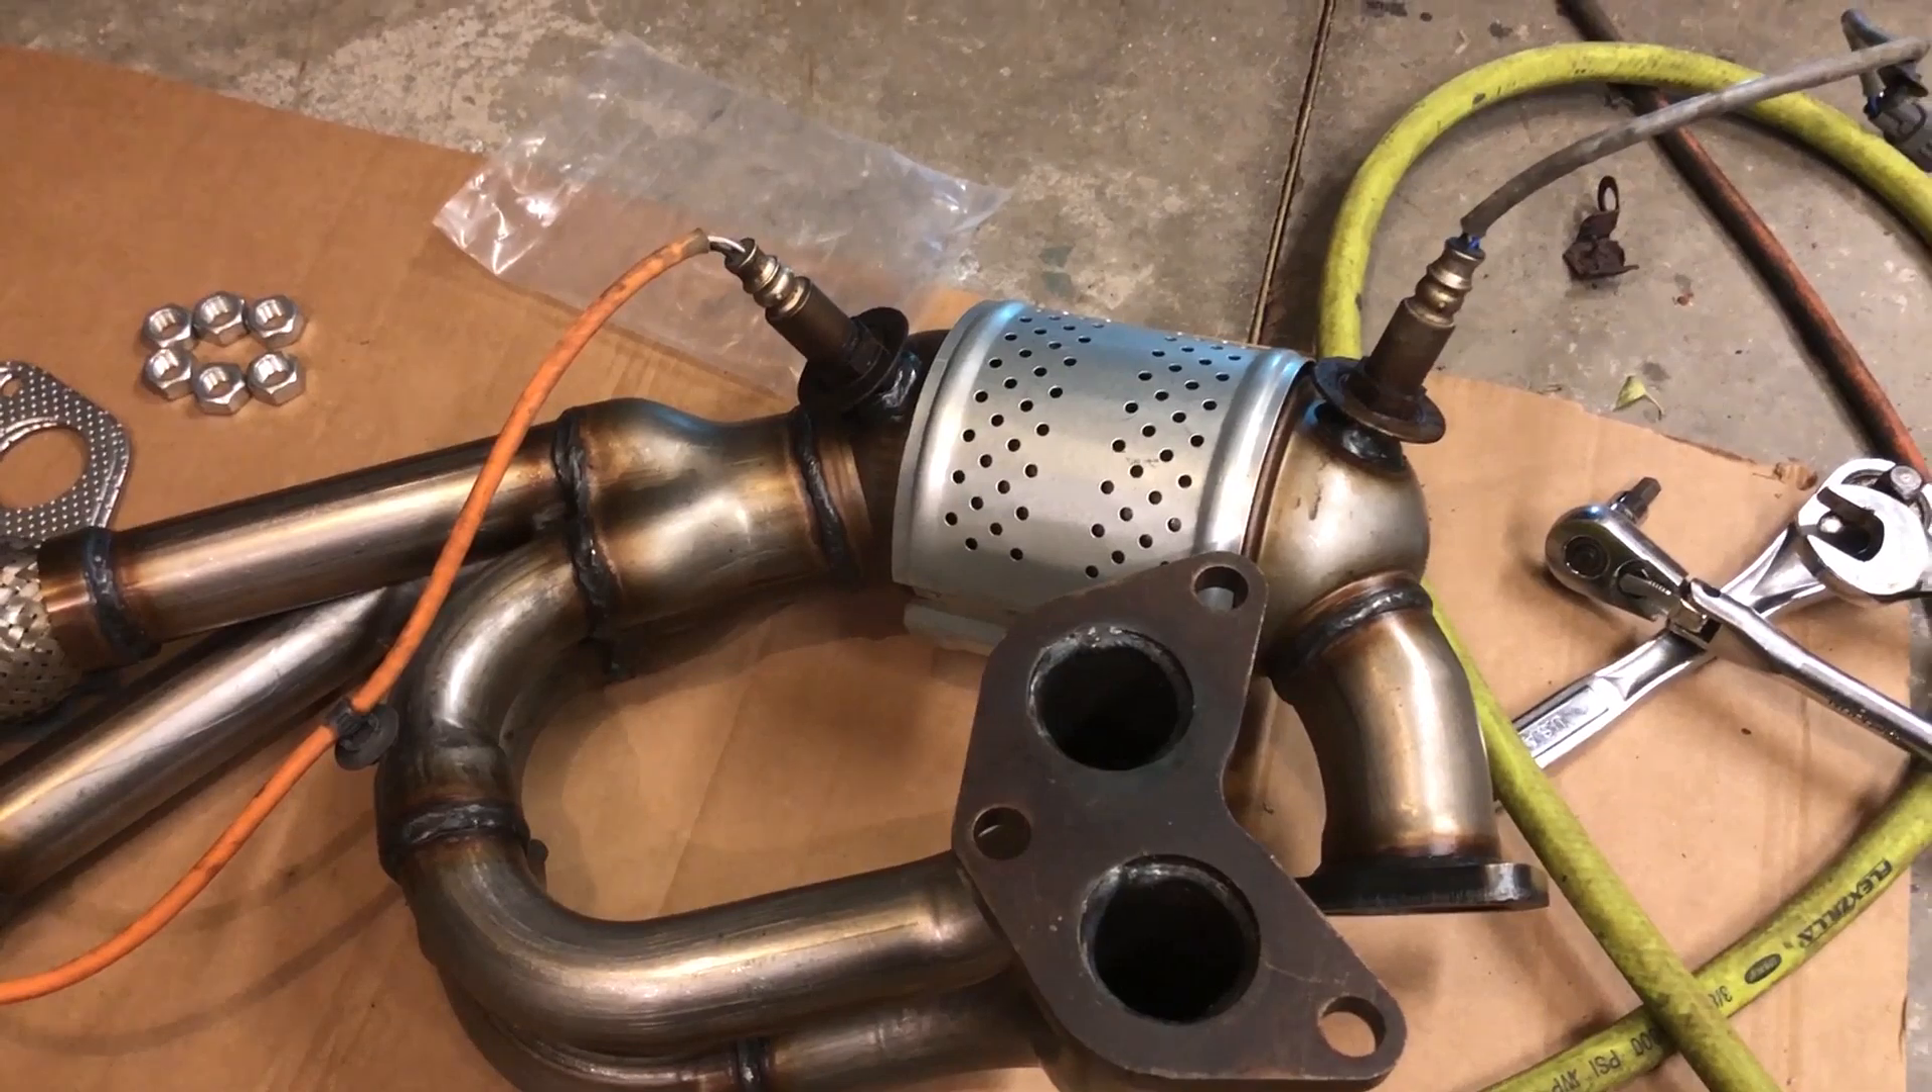The sensor's installed, I'm going to move on to getting those new studs in.